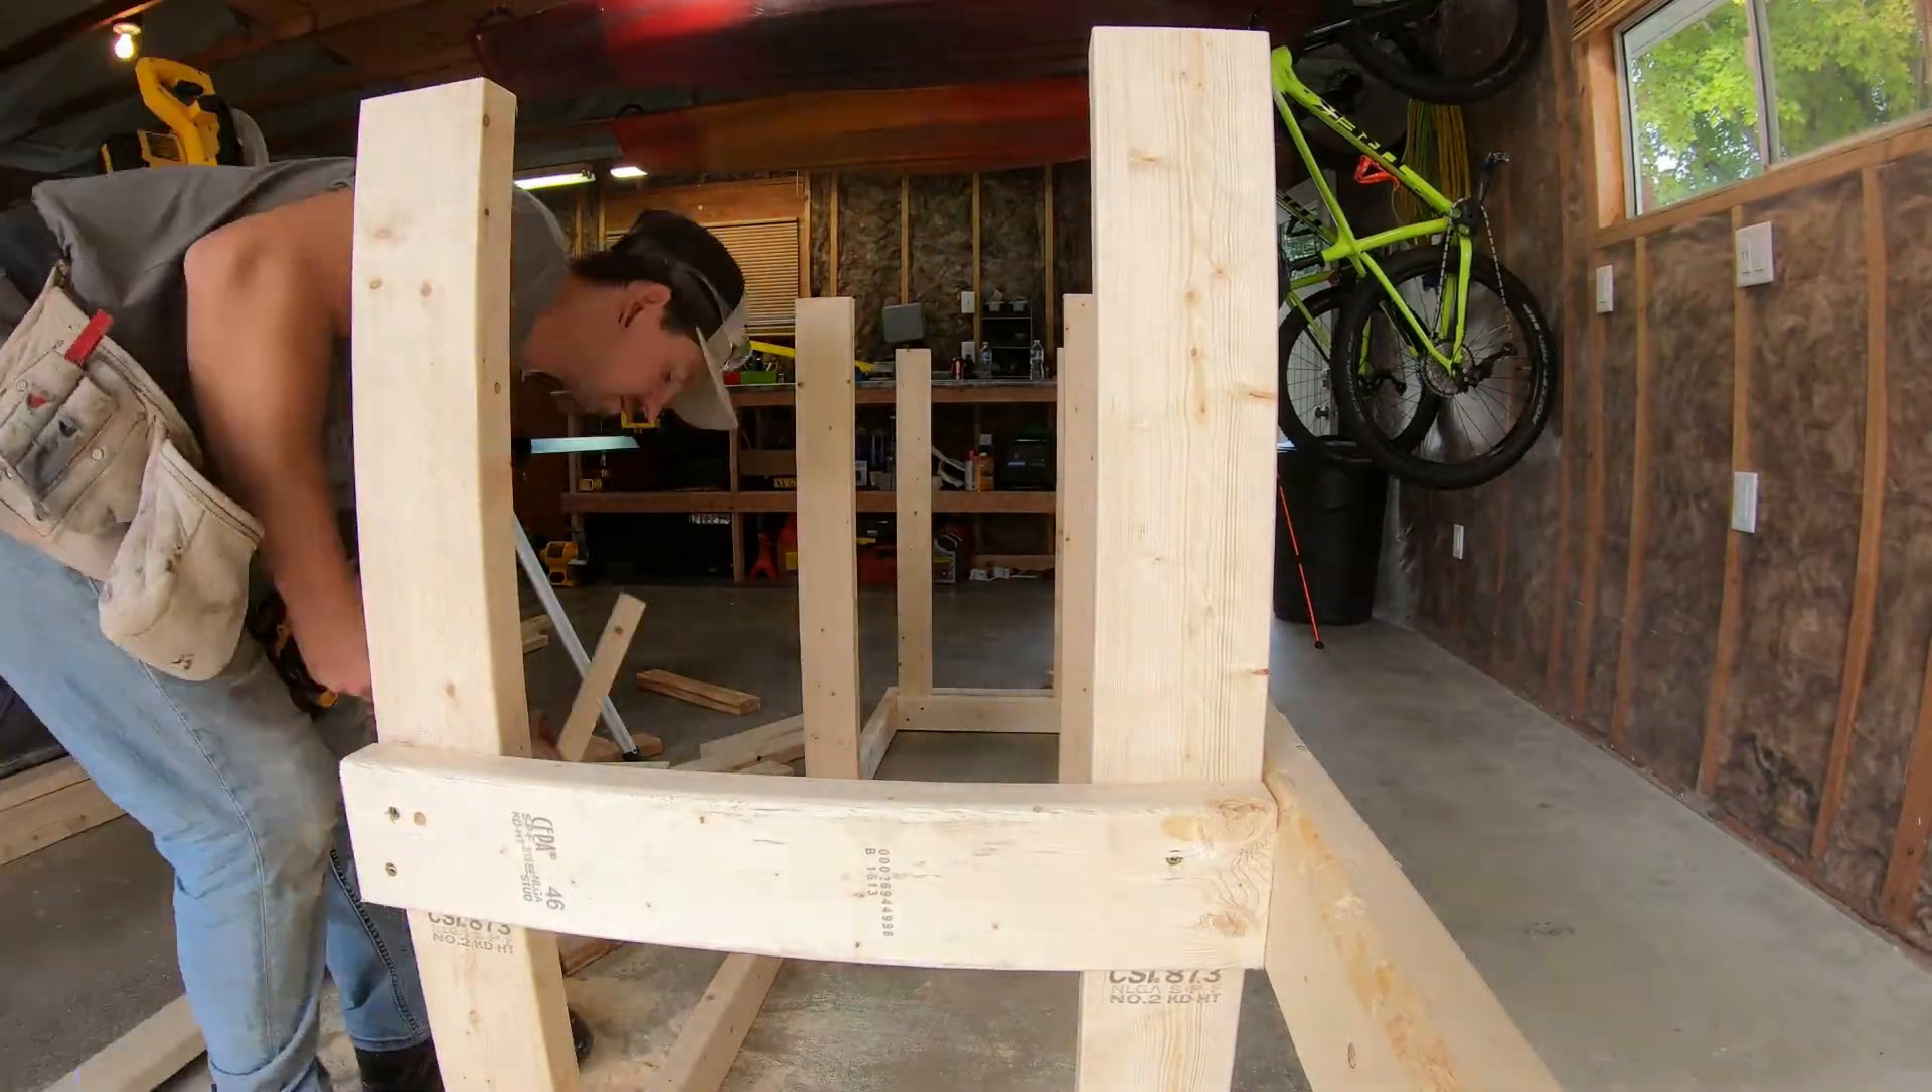As you can see we are continuing to put the rest of the supports on for each side of the legs.